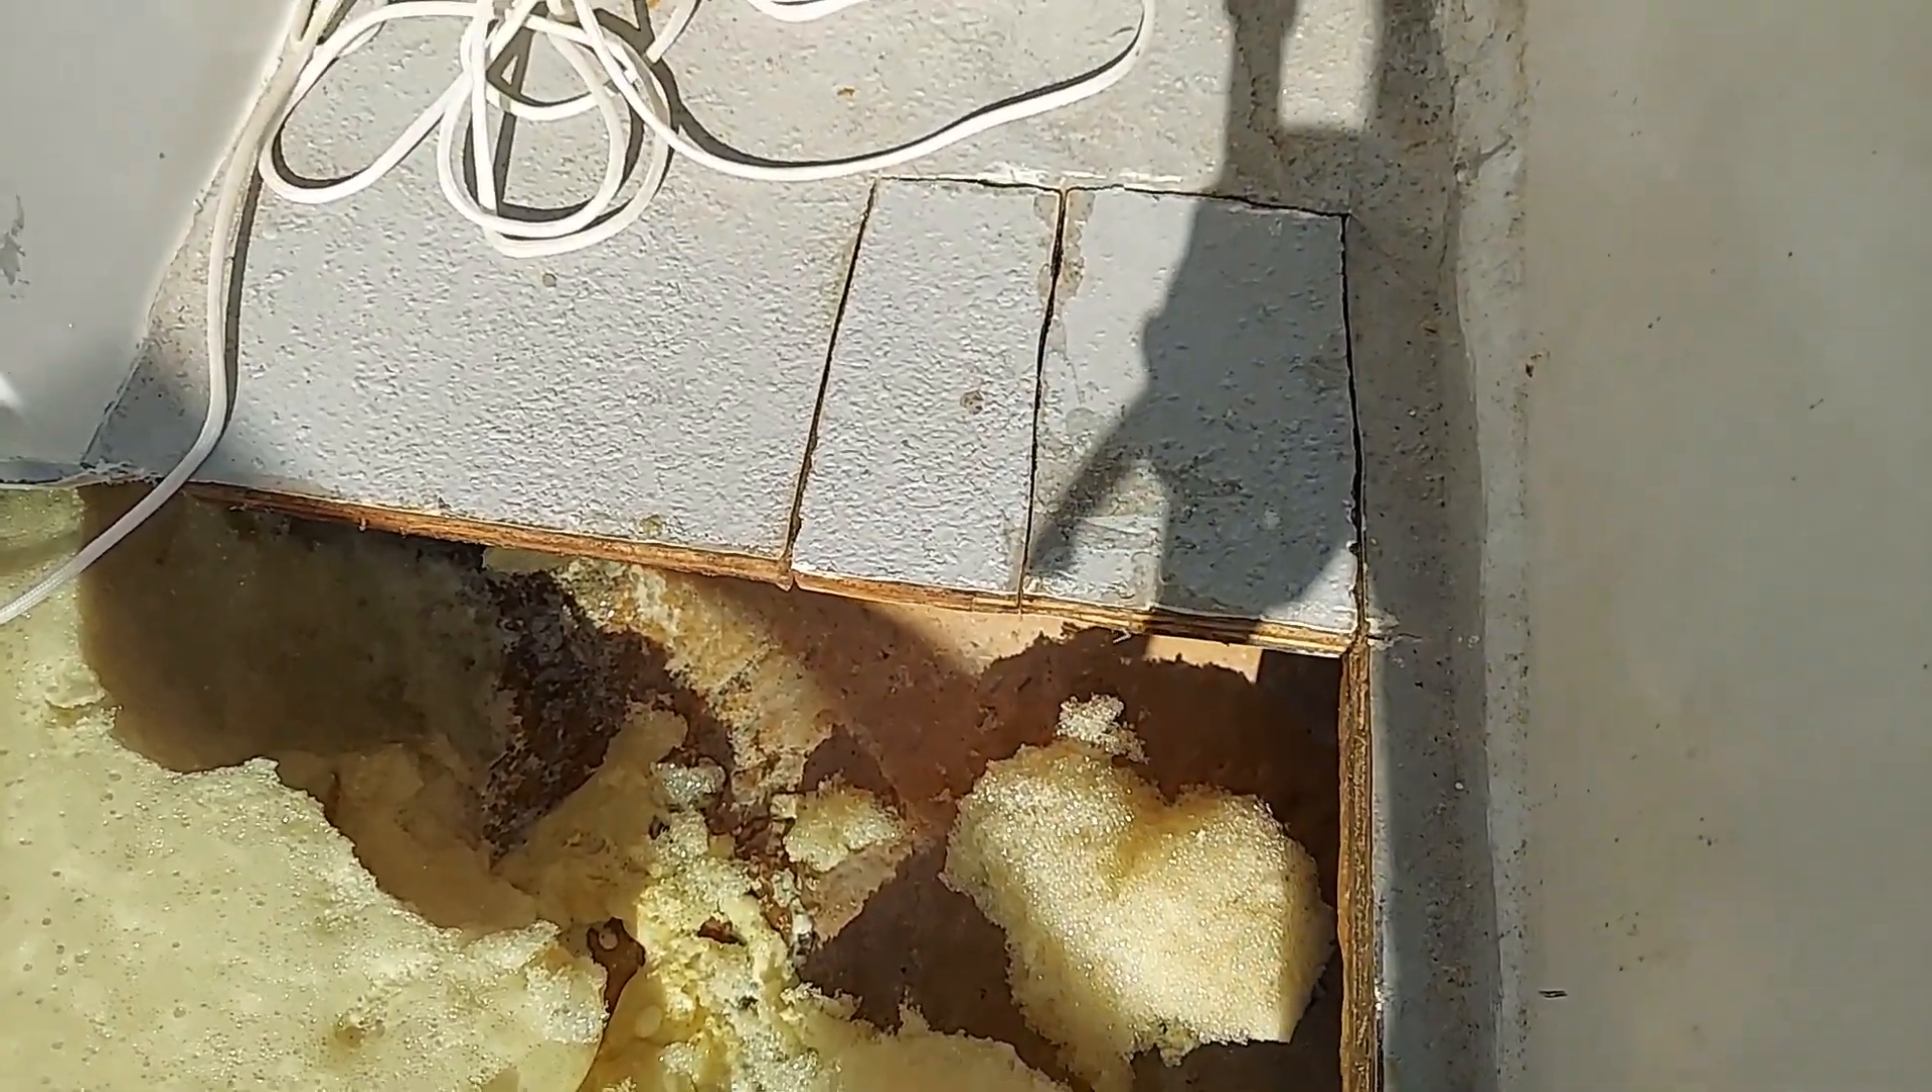I've got foam in the starboard floor. Got part of the floor put back in, ready for the rest of the floor.